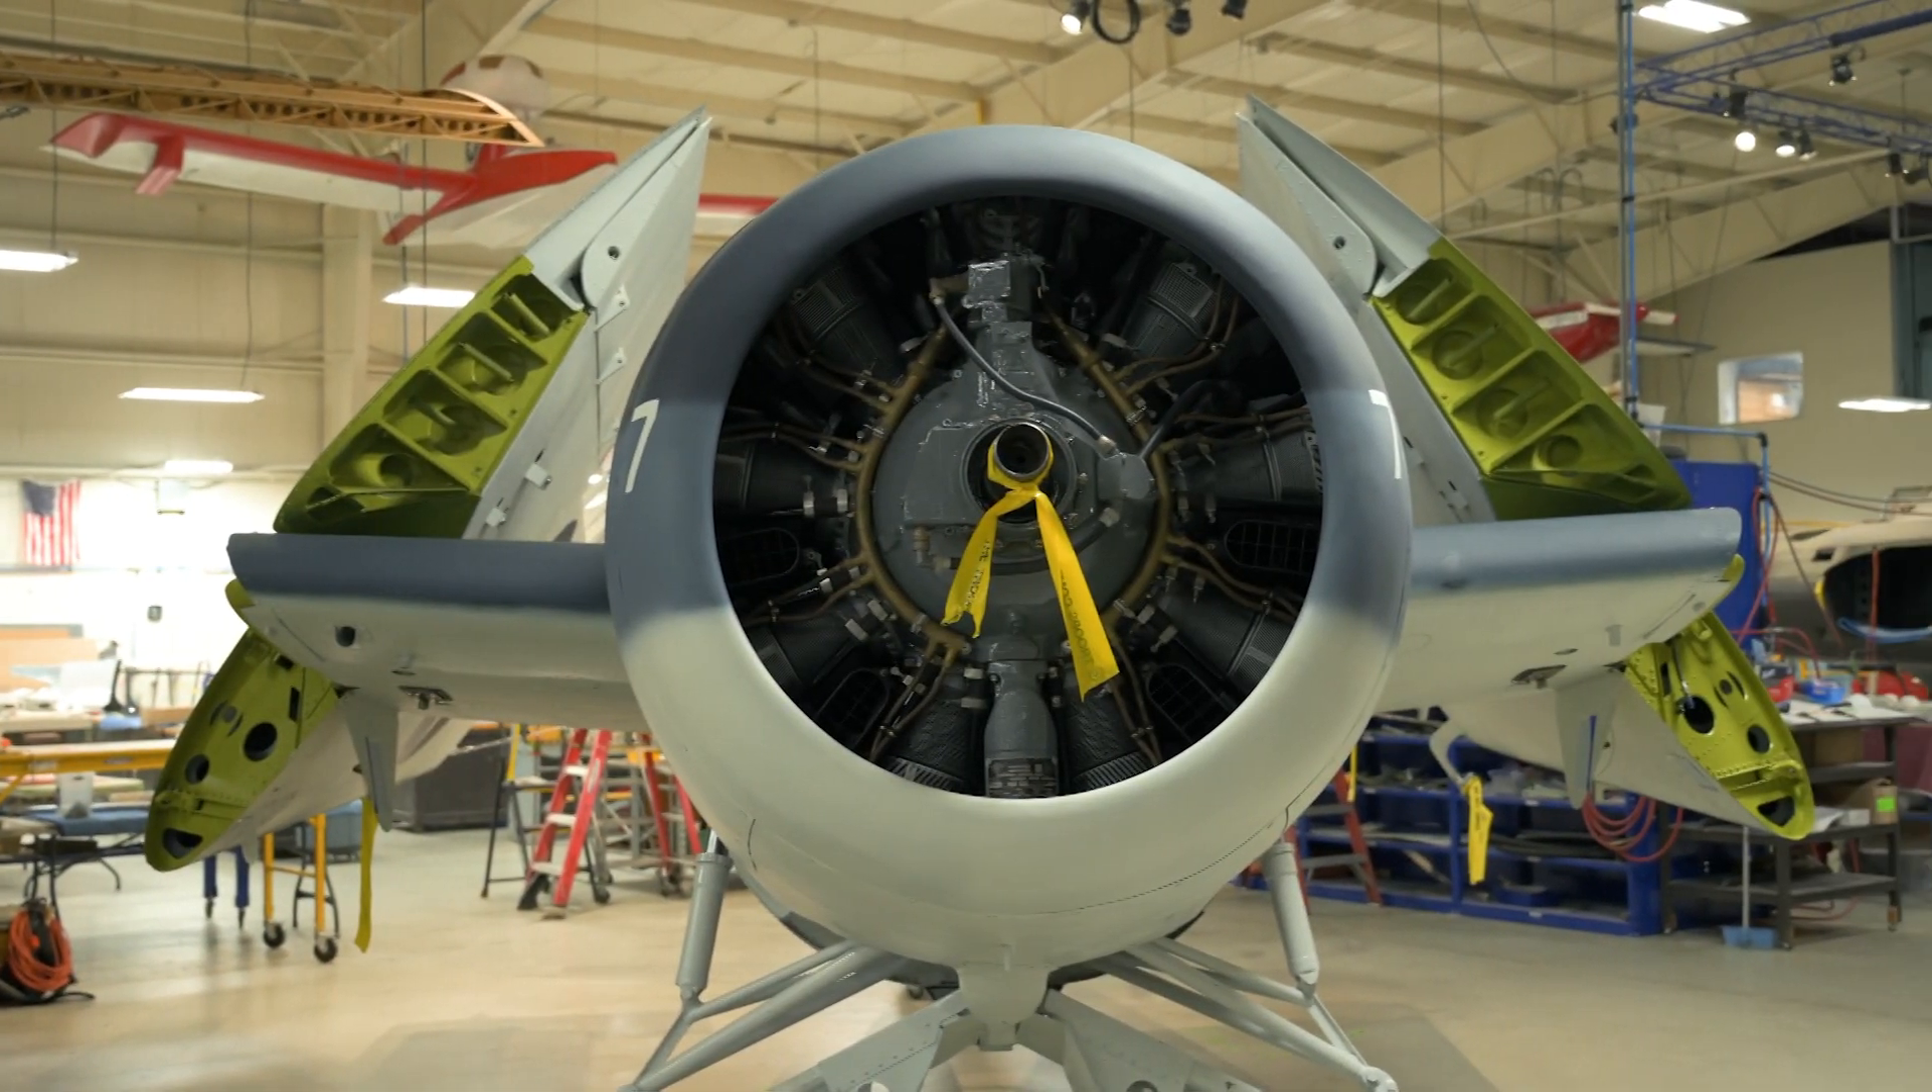Our Wildcat restoration now has both of its wings.